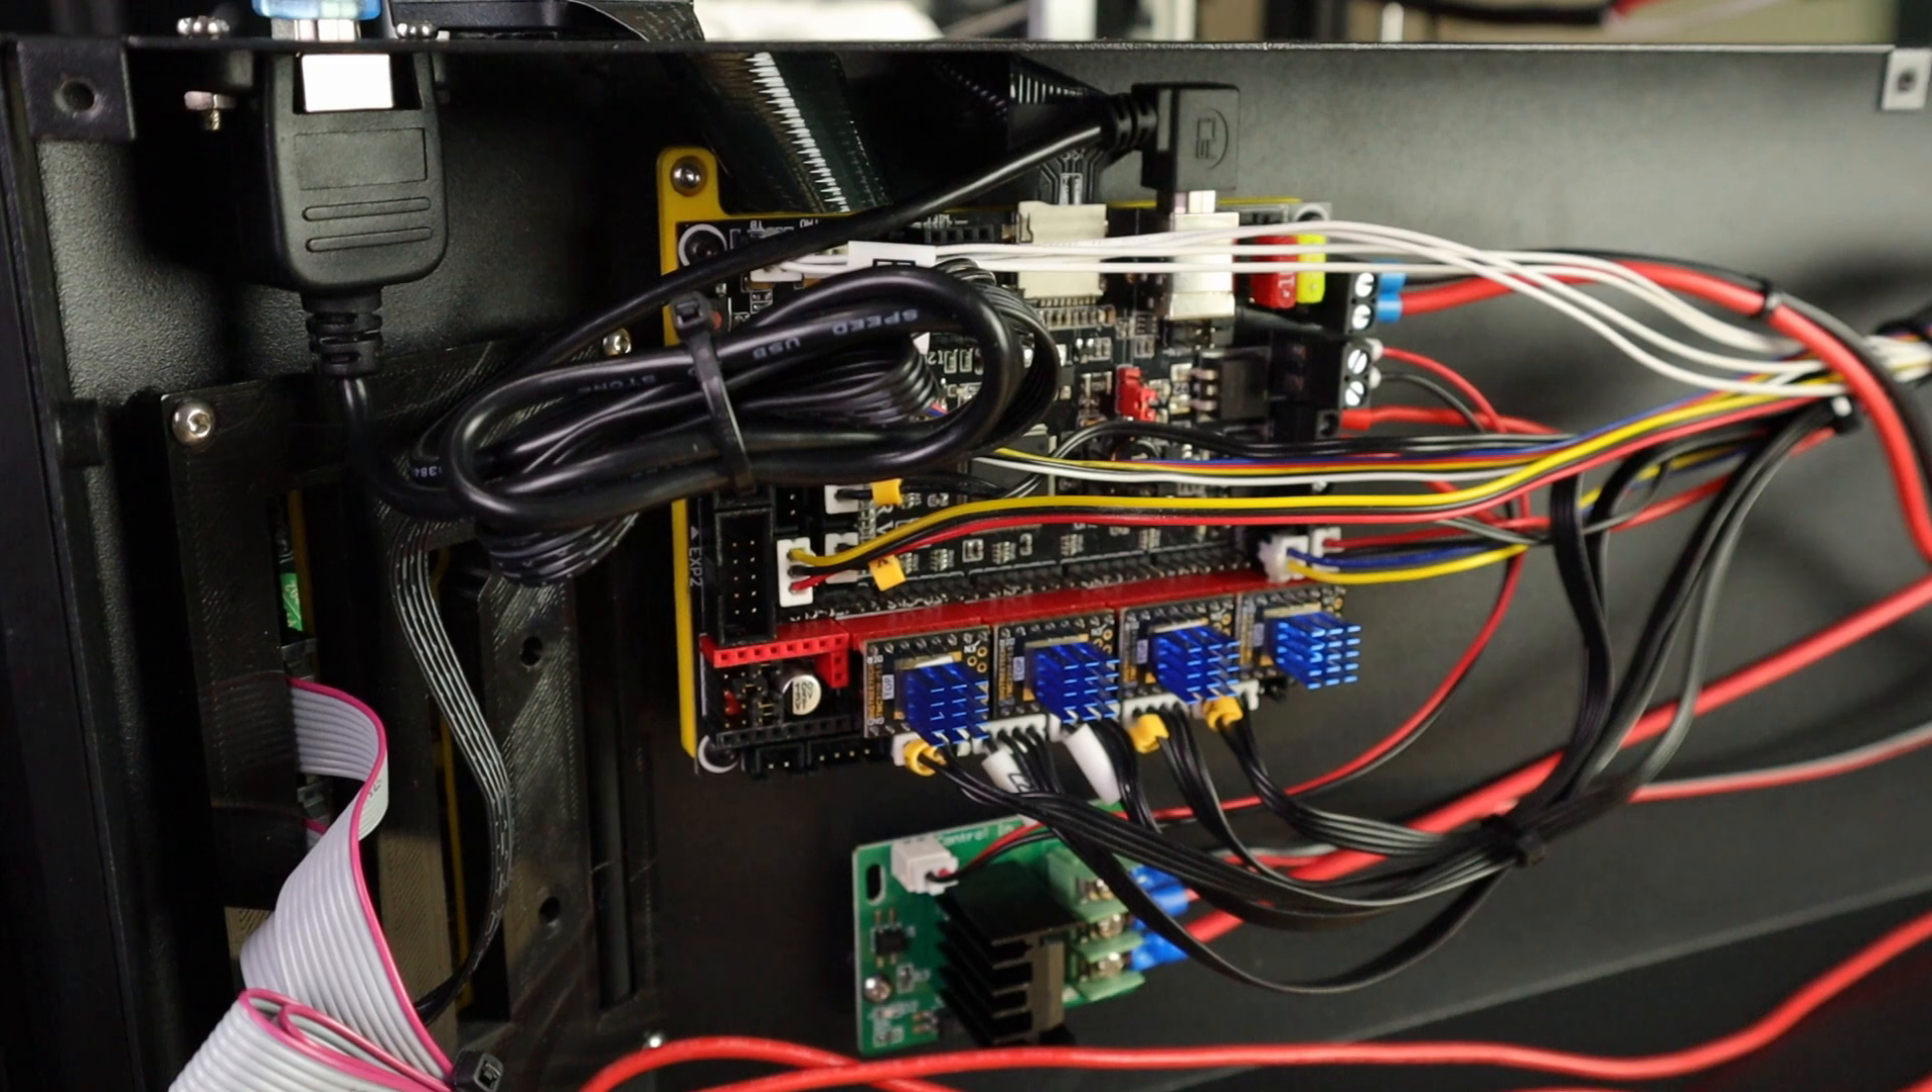I have my SKR version 1 .4 turbo already installed here. Everything's hooked up like it's supposed to.